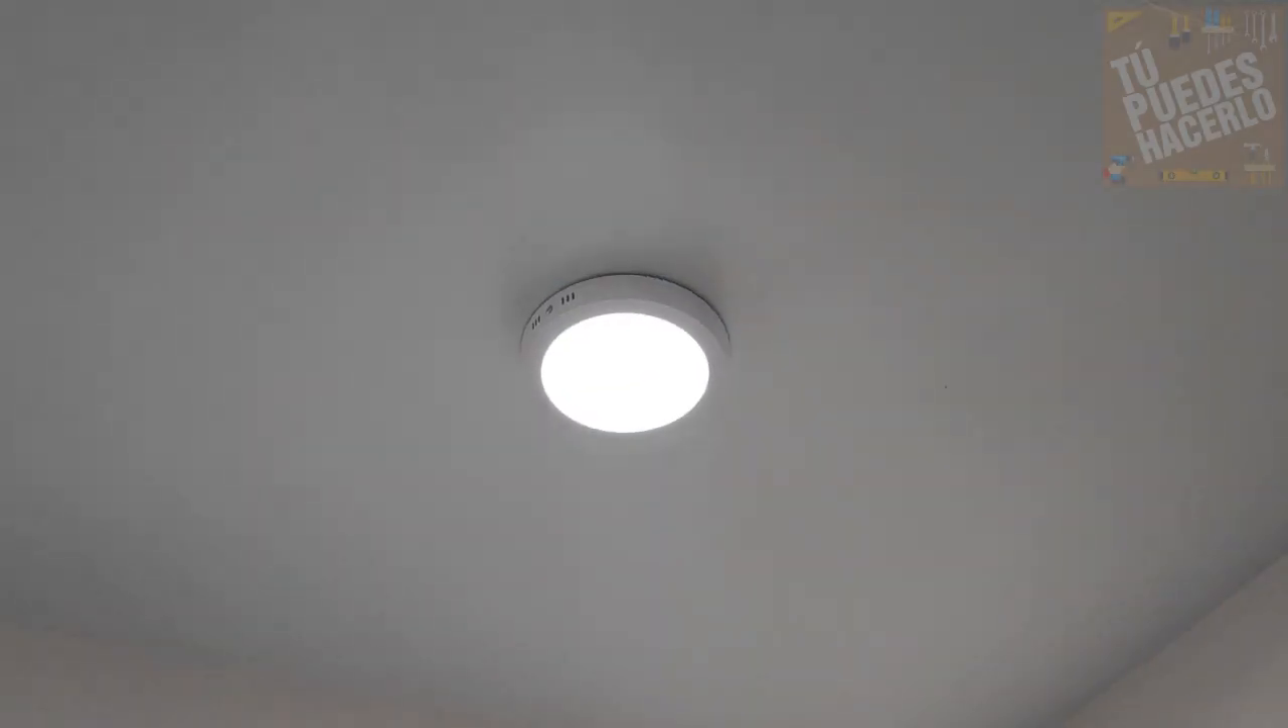Y así de fácil queda instalada esta lámpara.